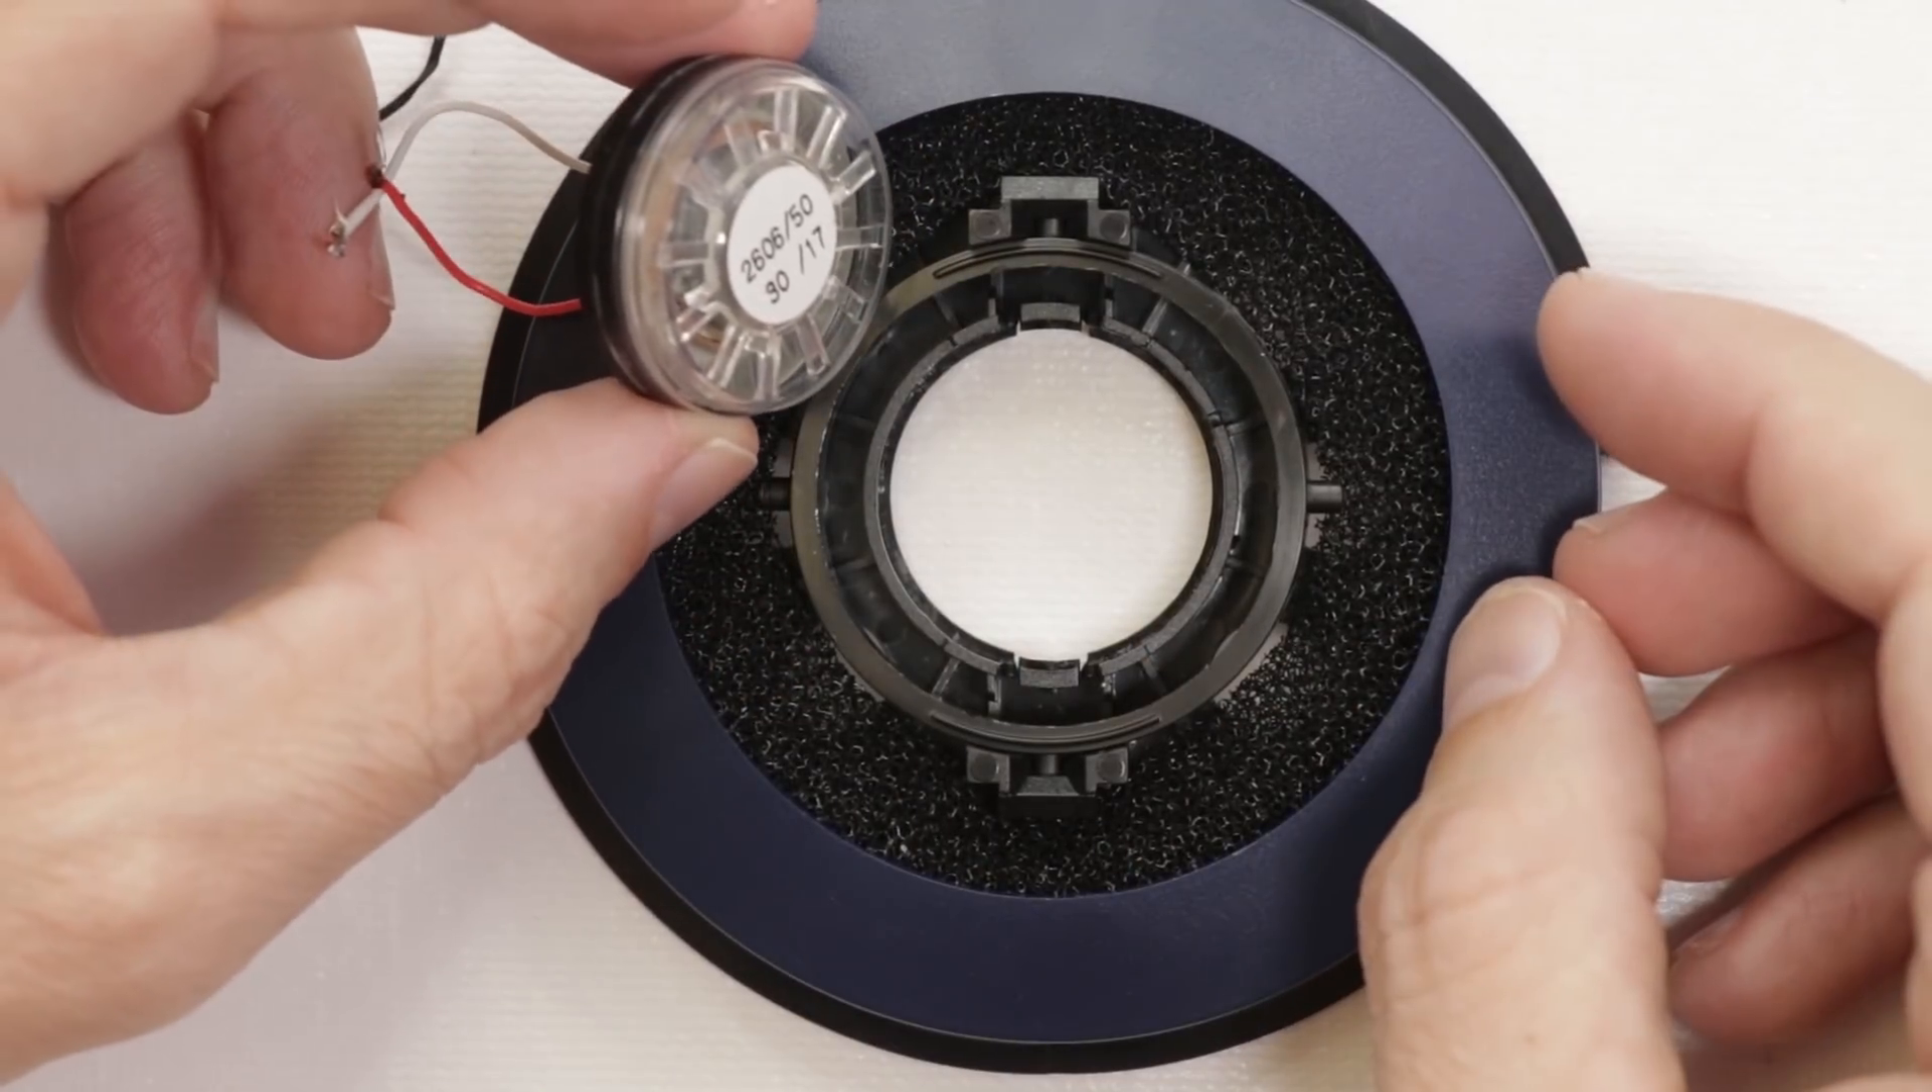And now with the speaker out this is about as far as we're going to go.